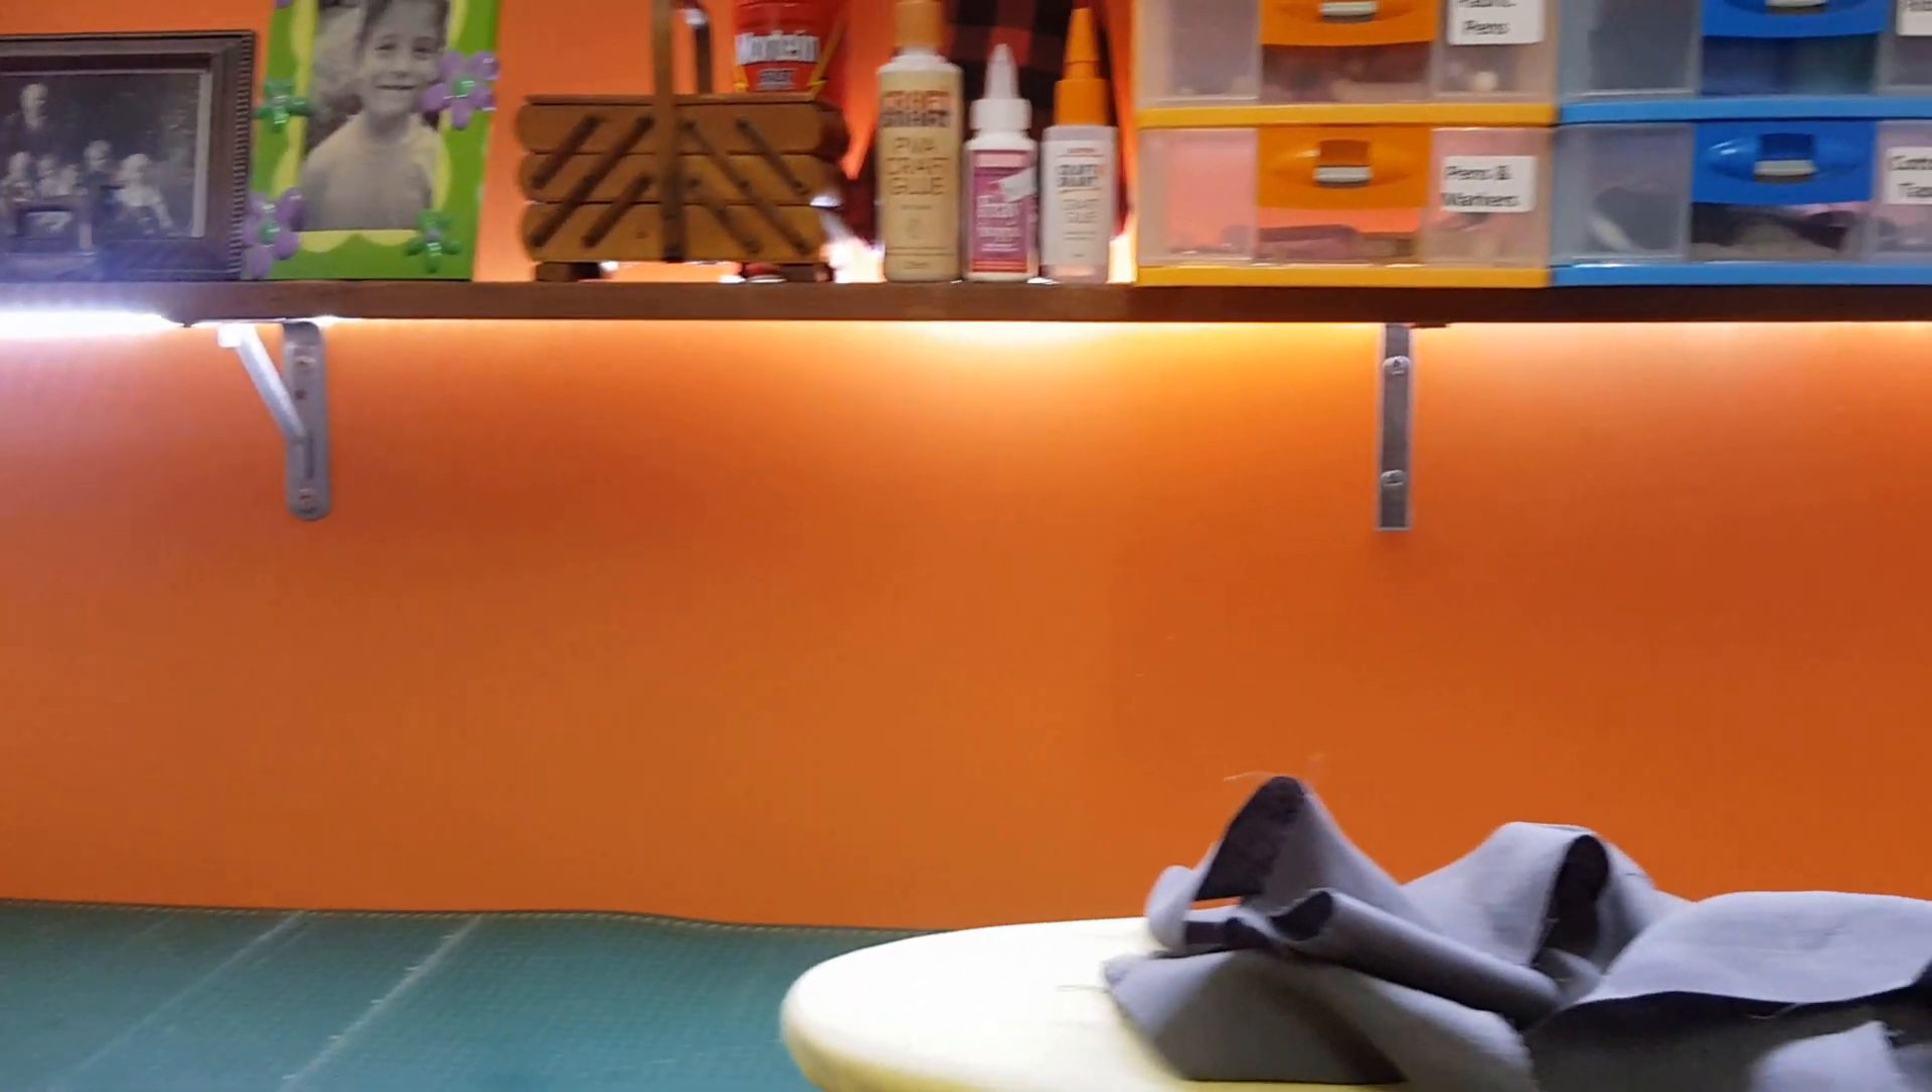Now you can see that shelf over that side we've stuck the strip lights underneath there.